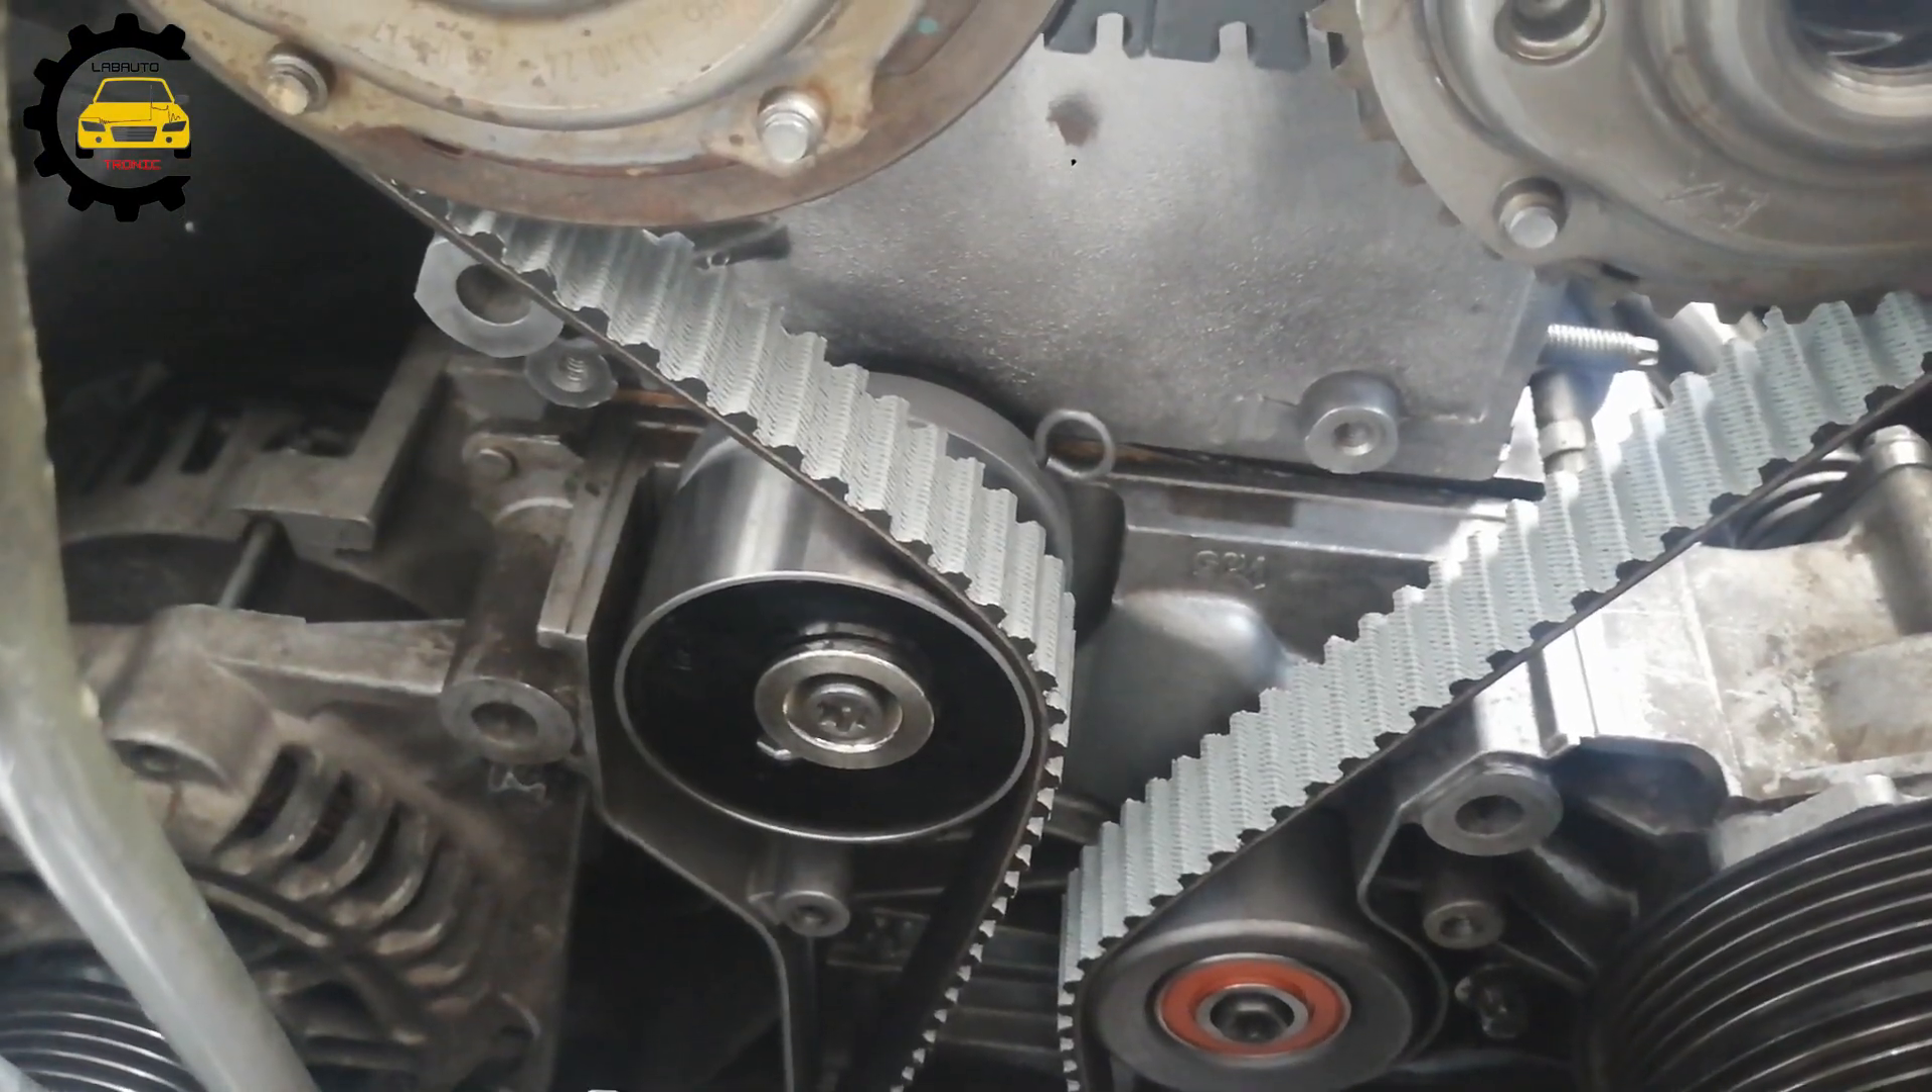Está colocada ya la correa de la distribución. Está ahí. Ya le vamos a hacer el ajuste.